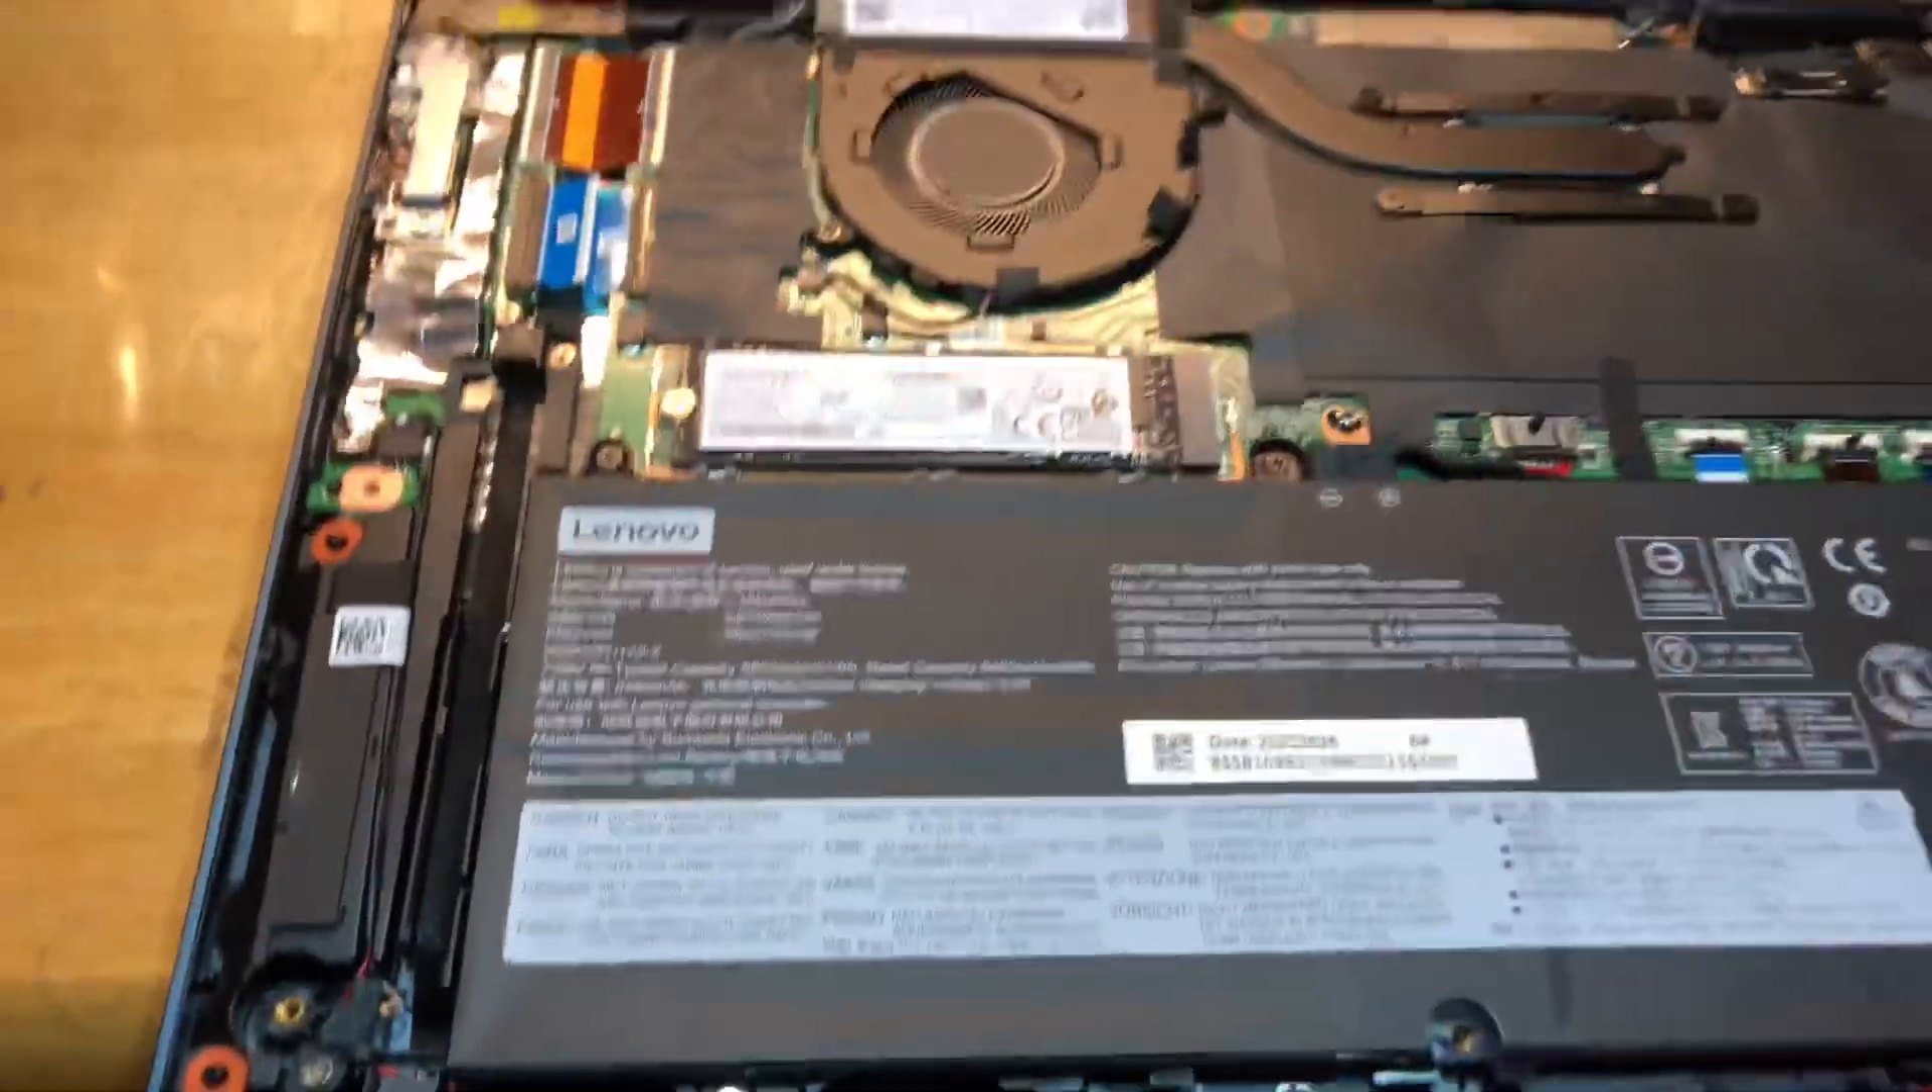So, the SSD is back in place.